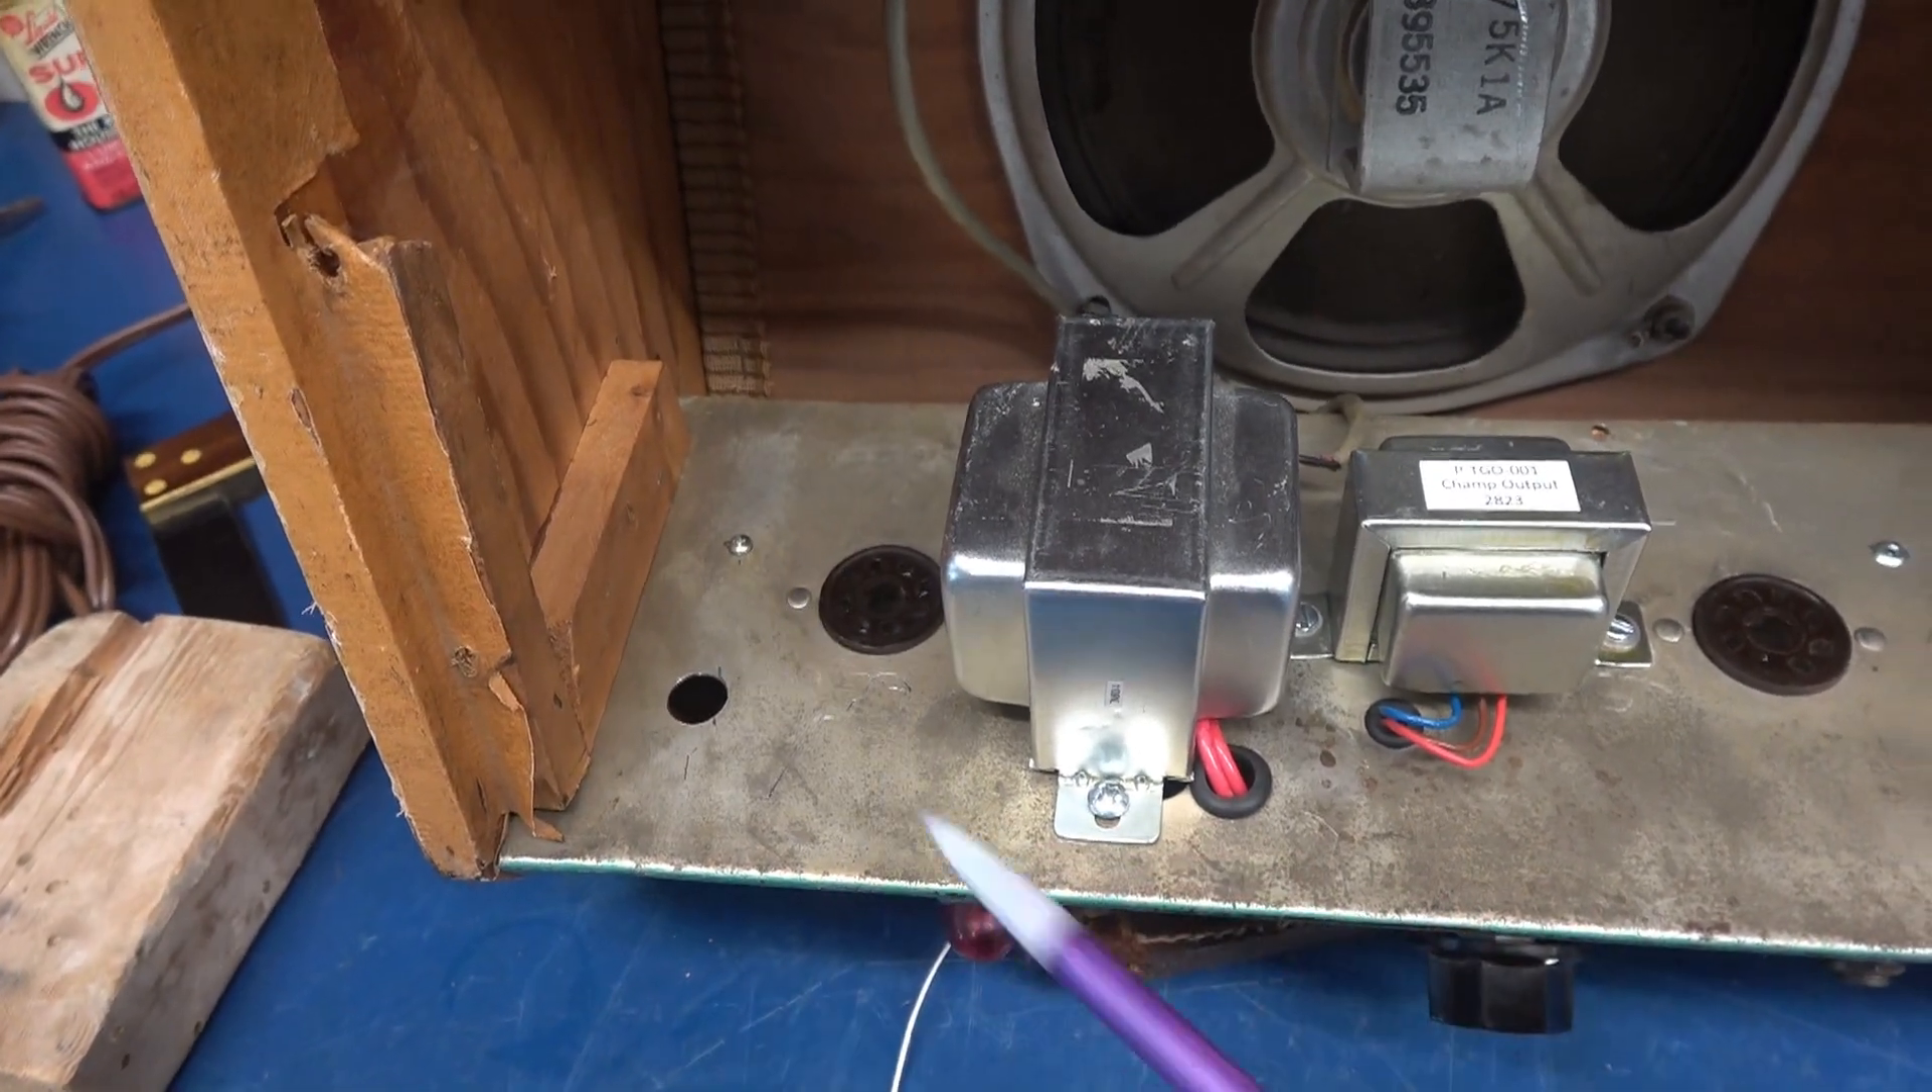I got the power transformer and the output transformer mounted. Relocated the AC in here.